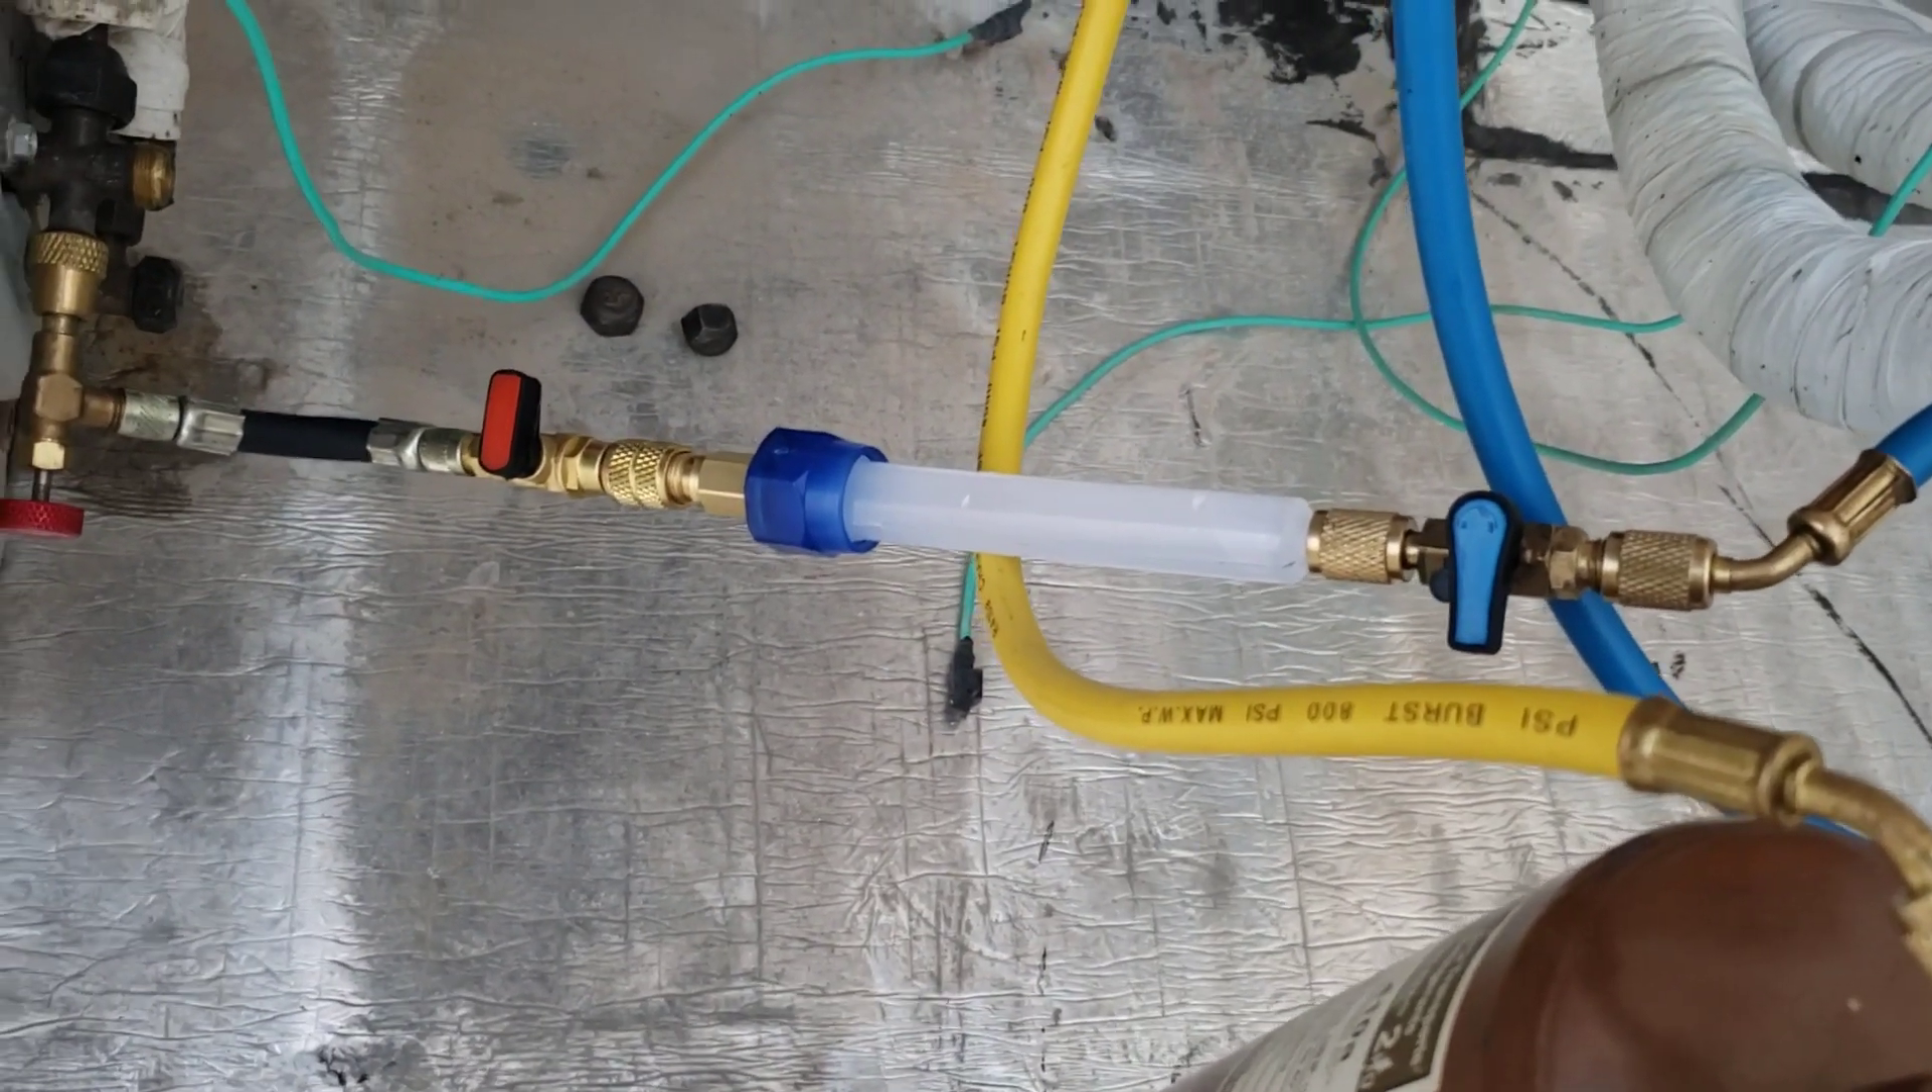Bem, pessoal, então aqui eu já conectei a ampola. As válvulas esferas ainda estão fechadas.